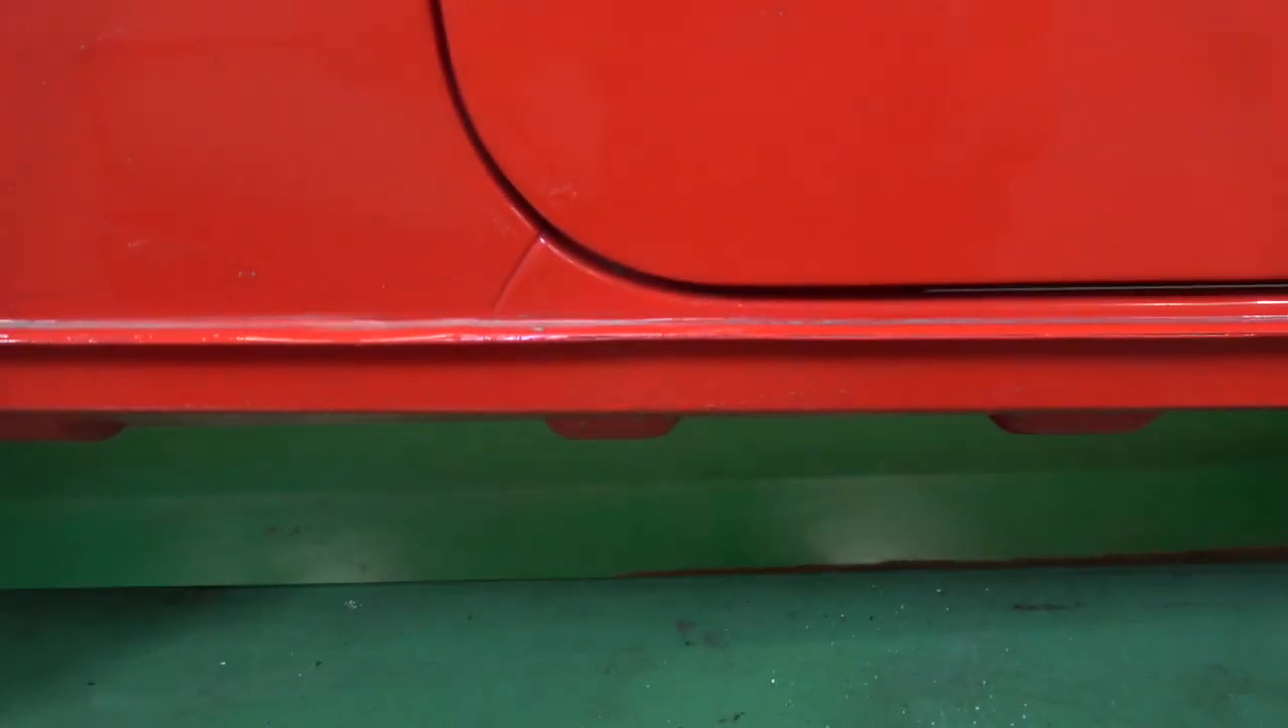And you can see nice shut lines all the way along.